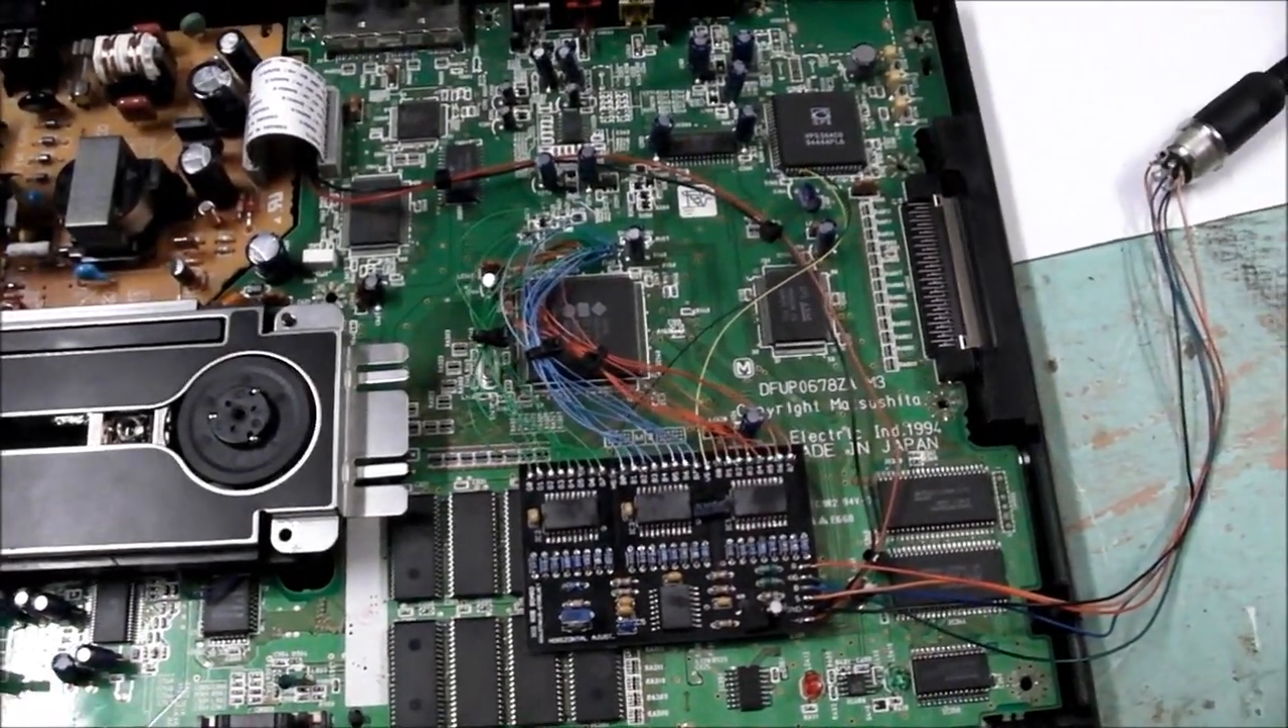So, I've got it working, but I haven't rebuilt the 3DO, I haven't put it back together.